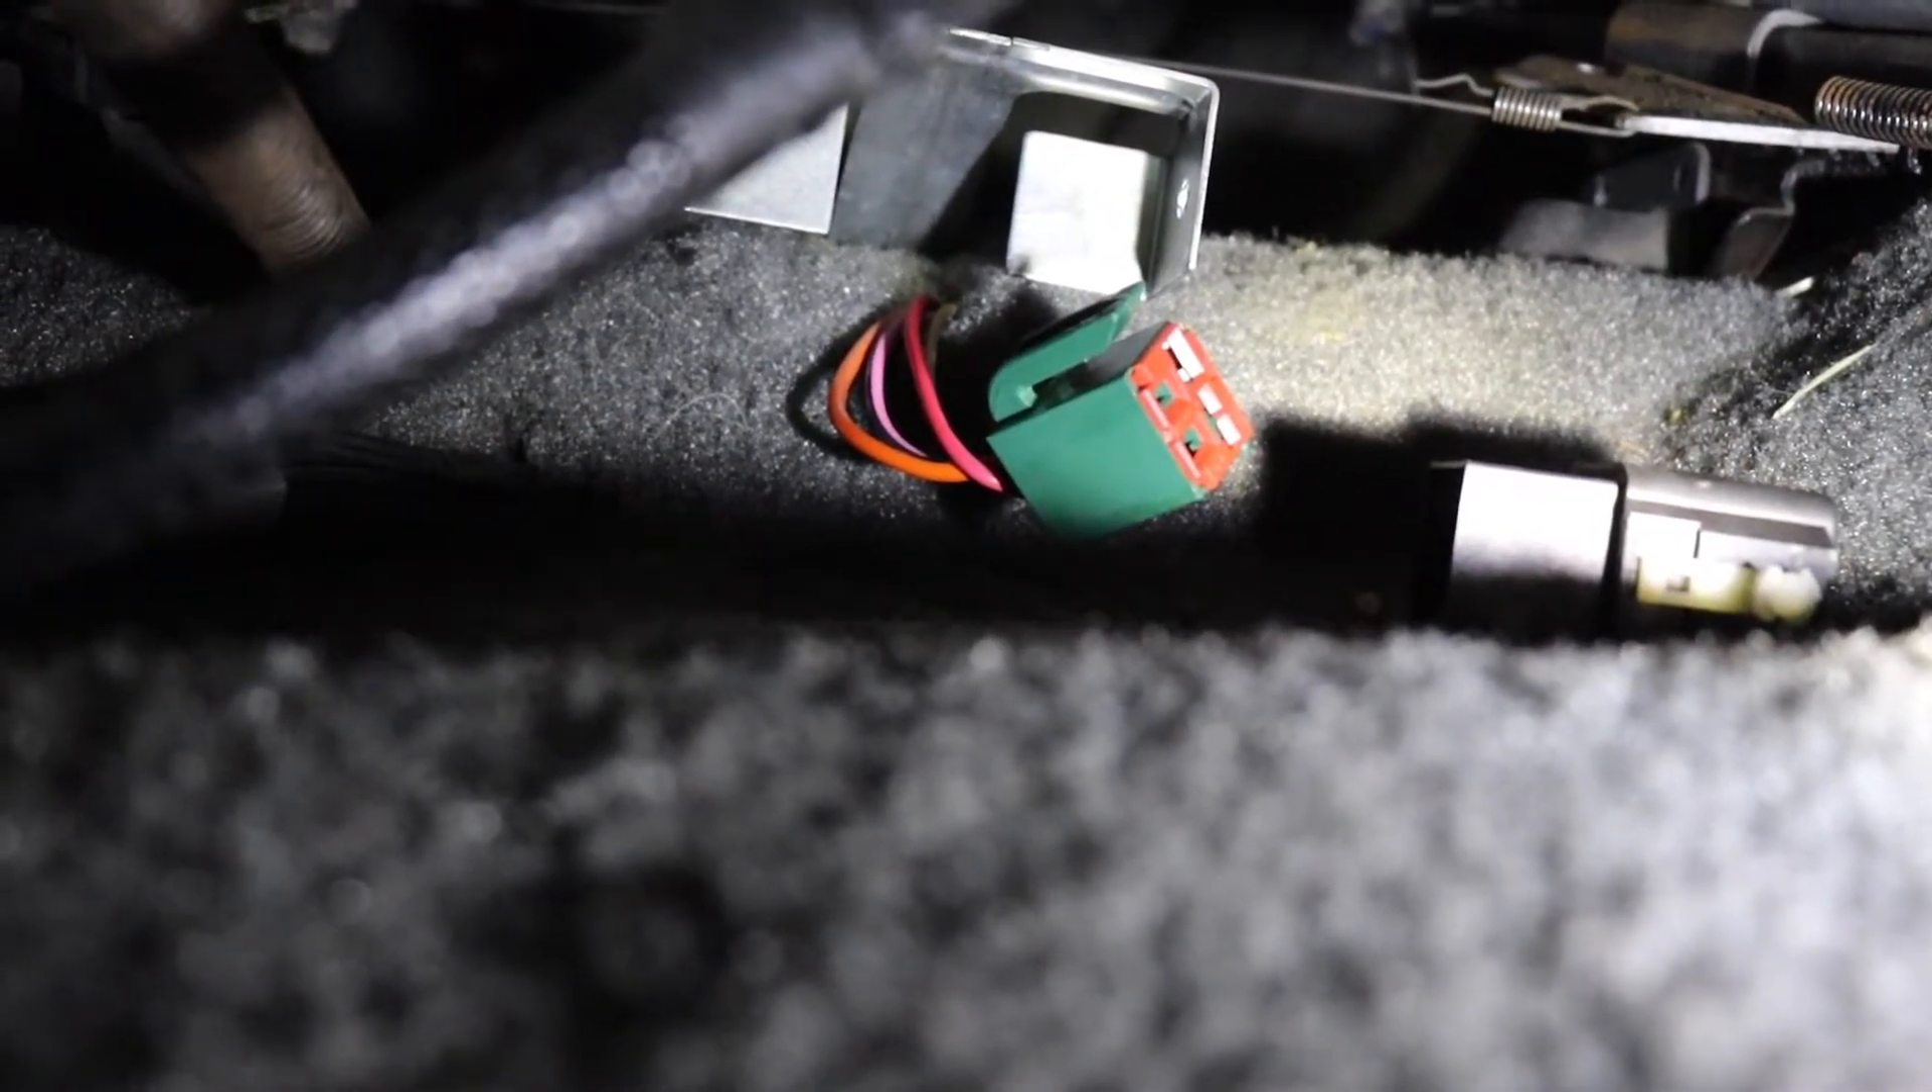You can see the green connector I removed from the relay.